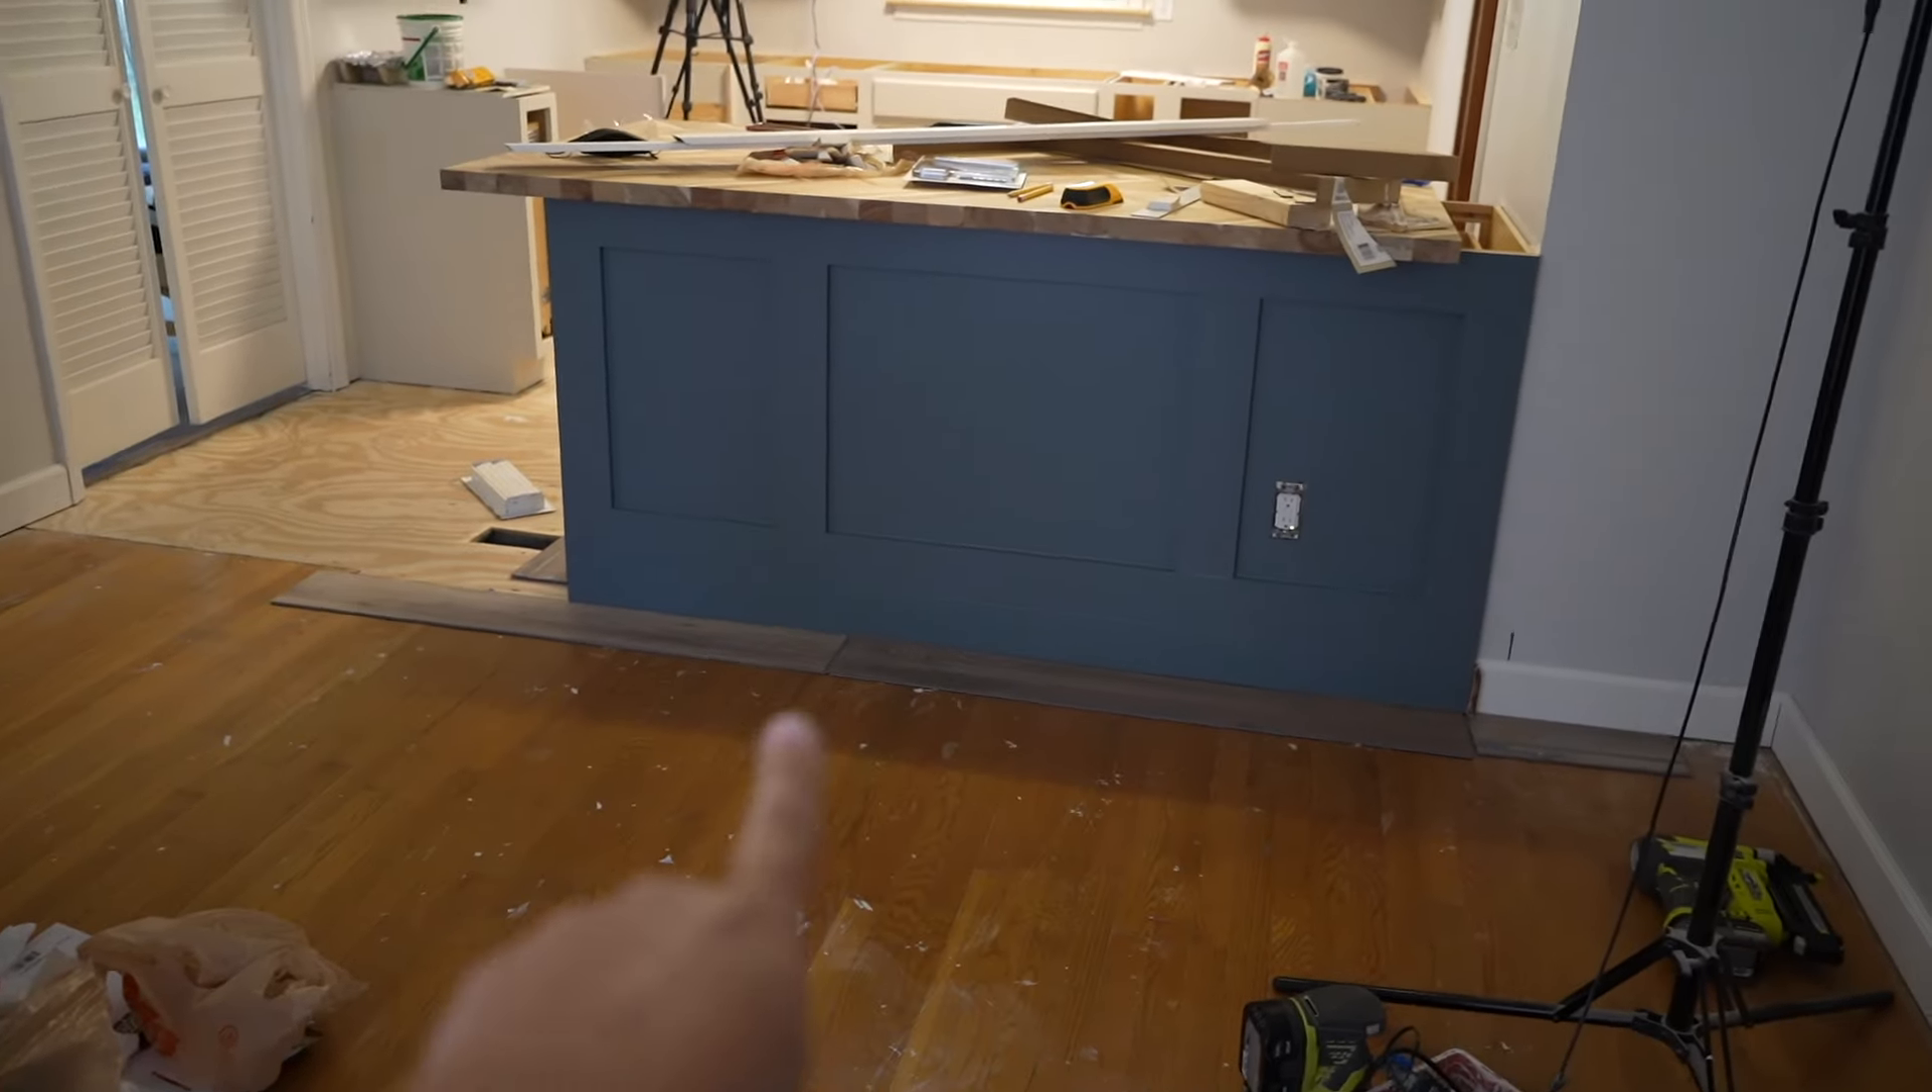All the baseboards are in except right here on the um peninsula.